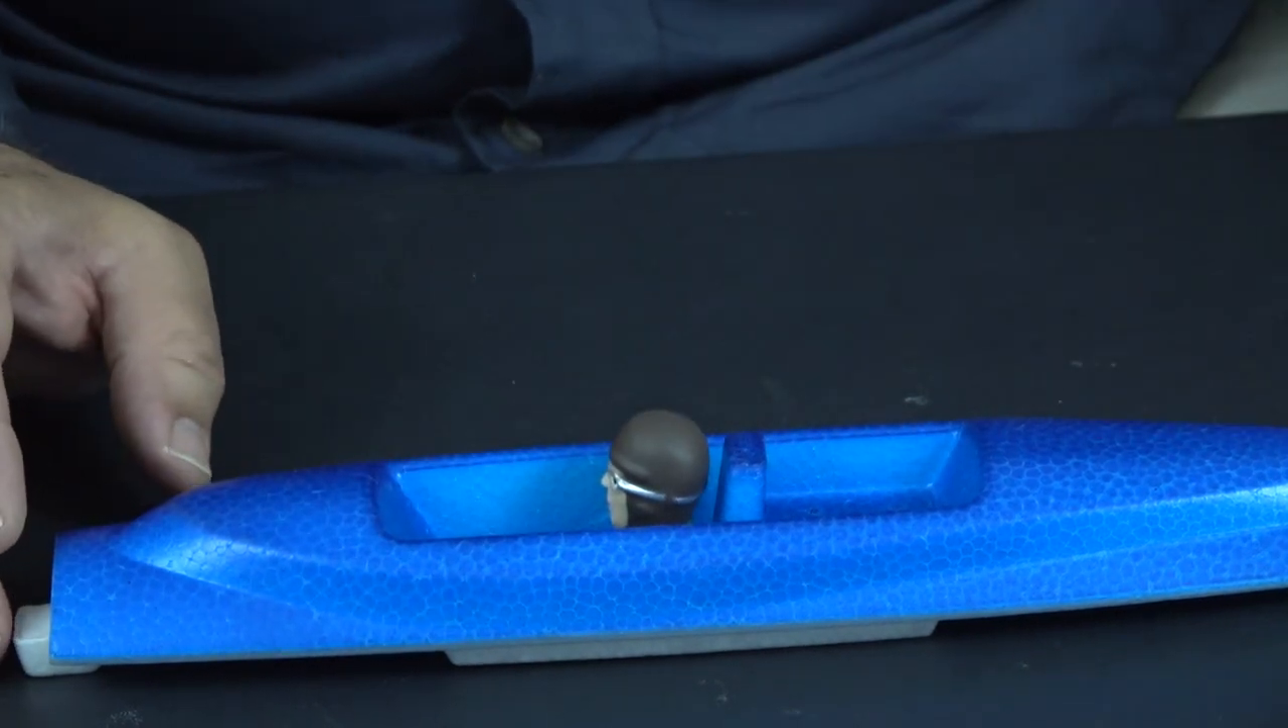And the pilot that comes with the kit is this little guy here, and he just kind of fits right down in there.